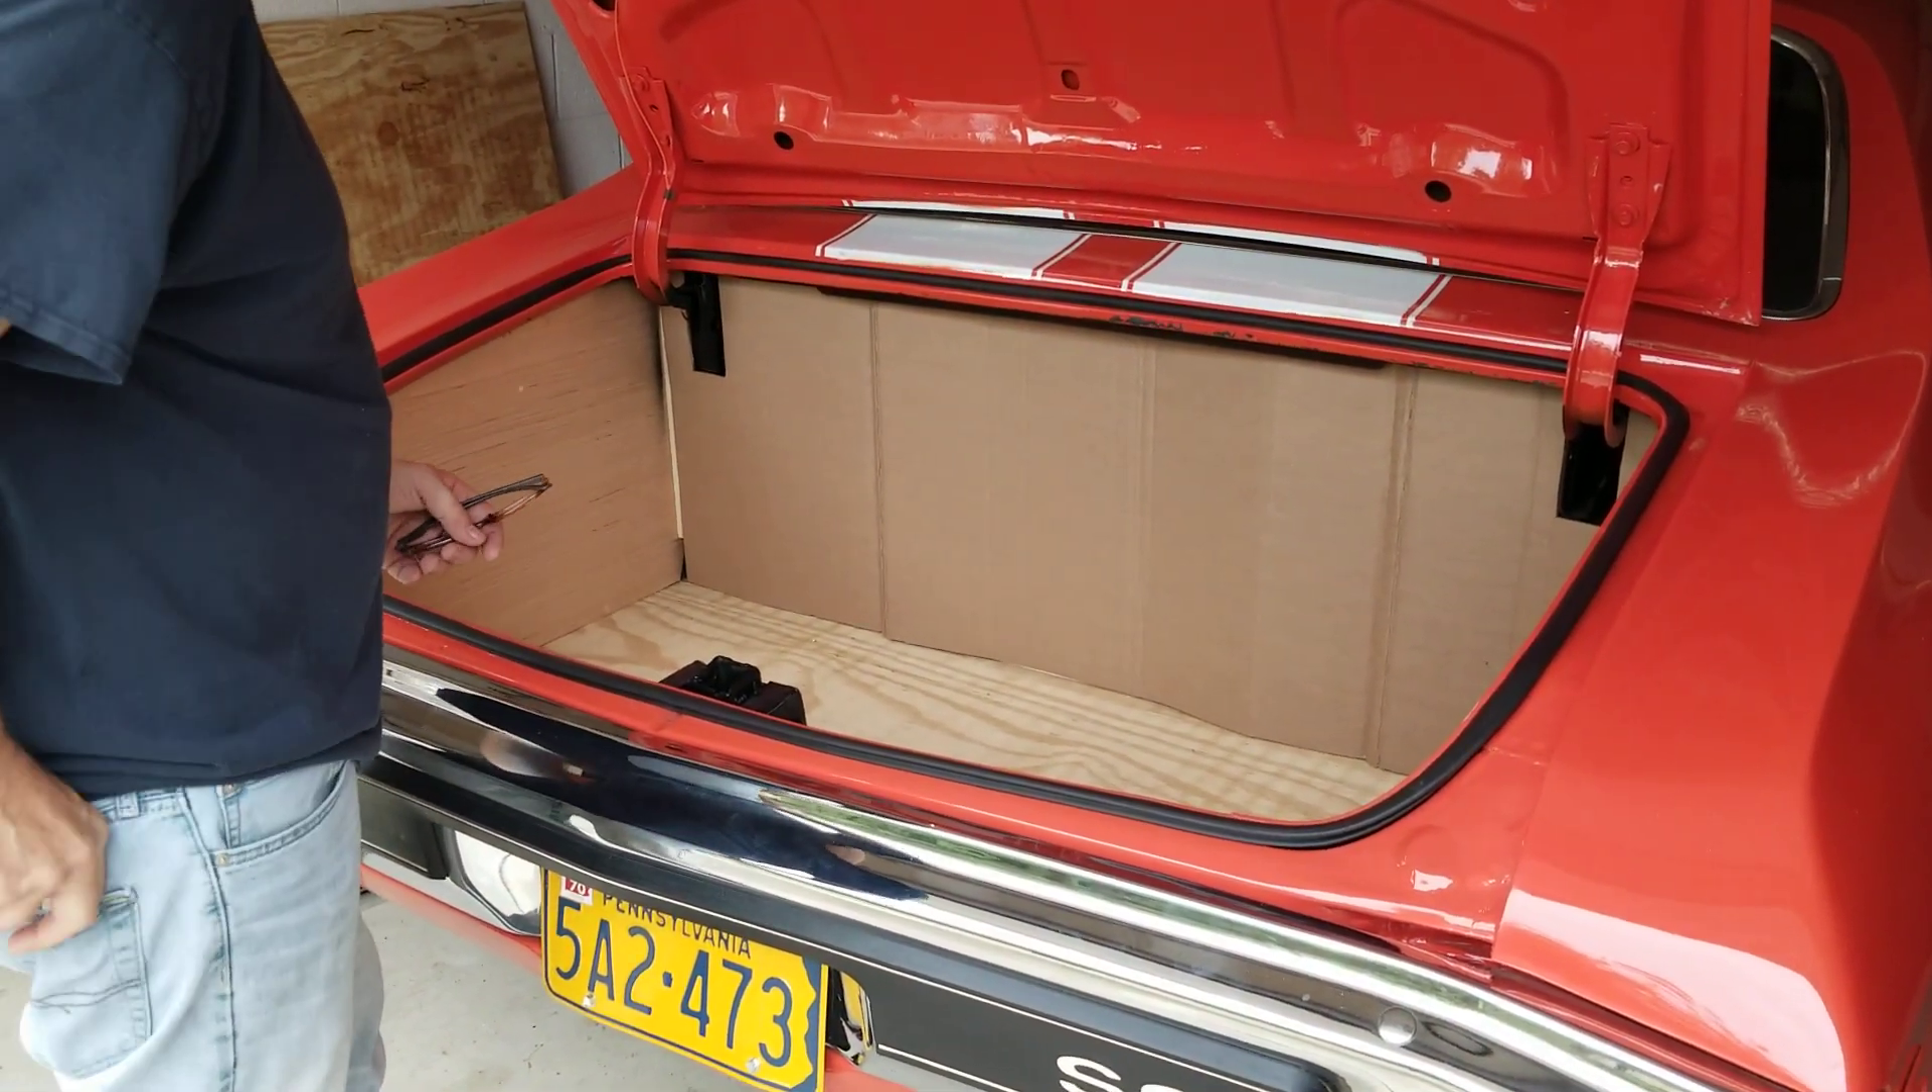I made my back filler panel again out of a heavy-duty cardboard. I have it cut so it fits right in.